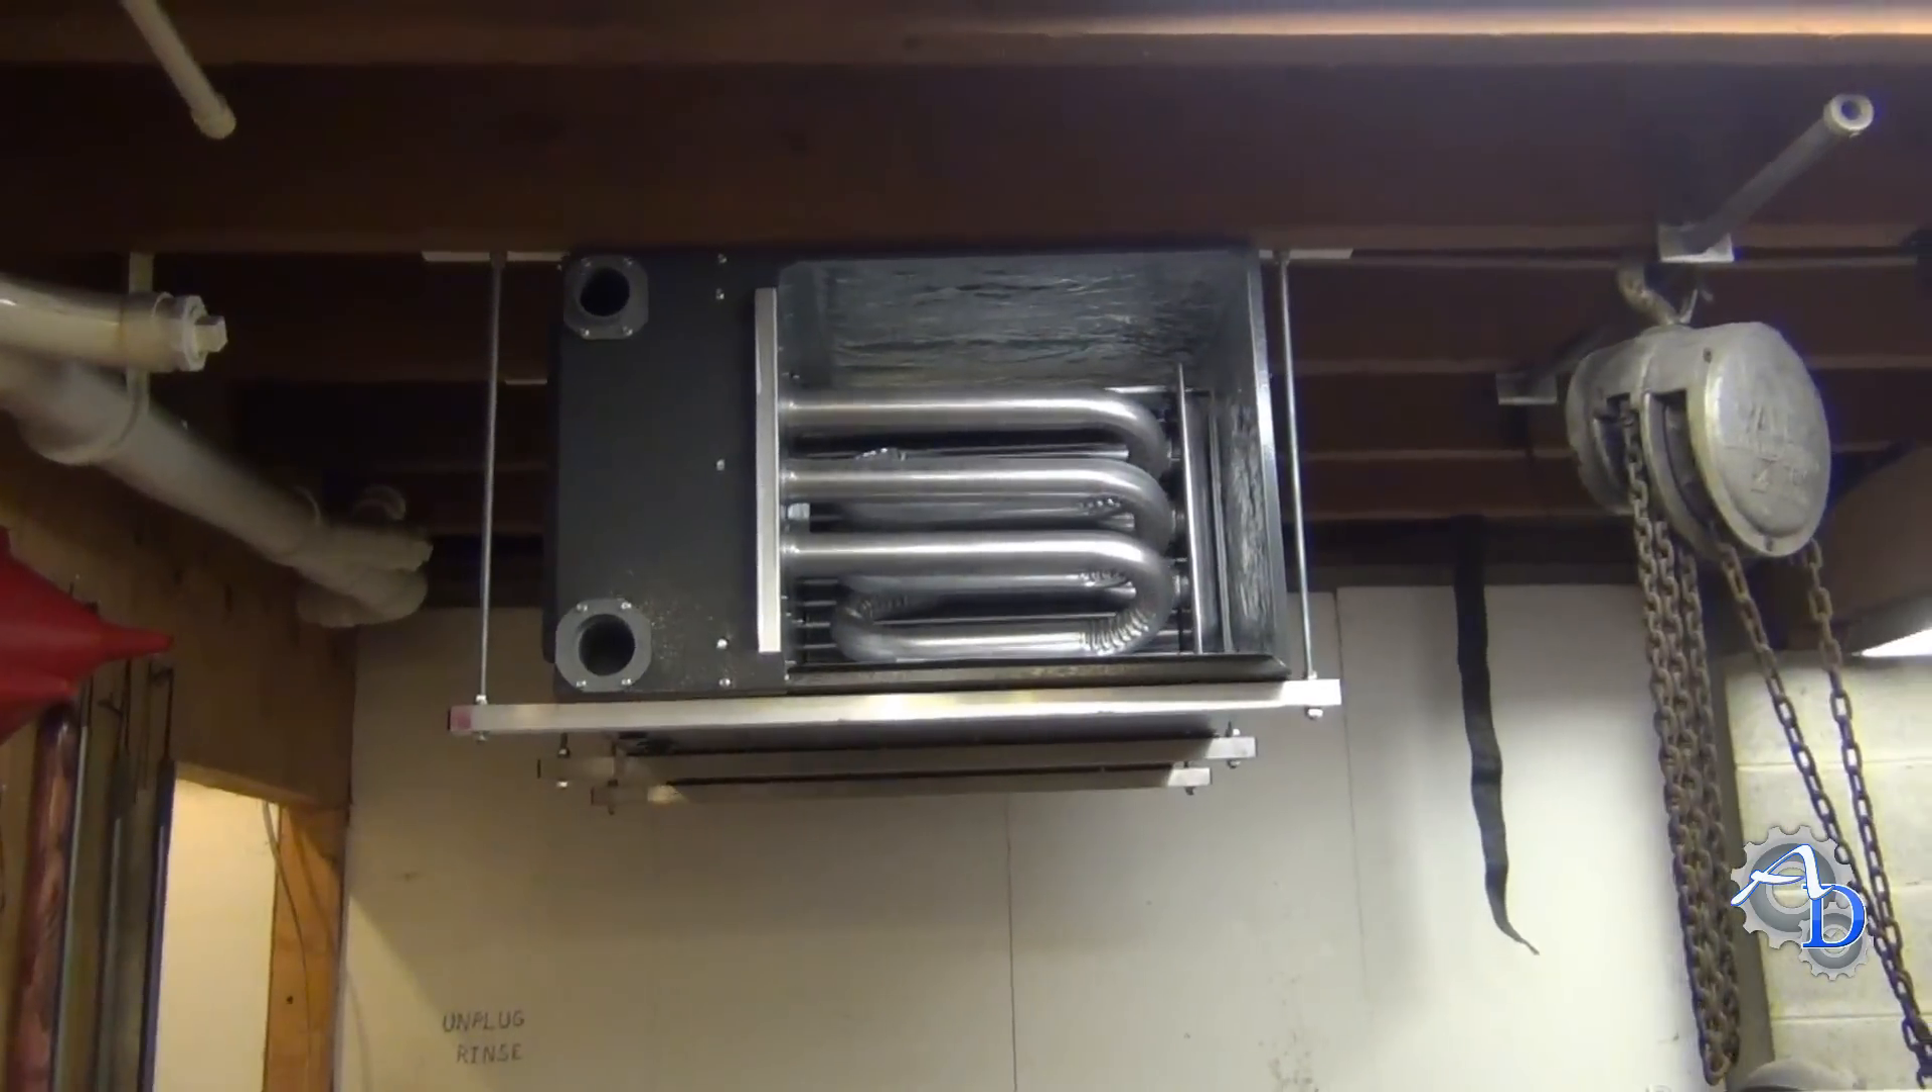So I finally got the furnace mounted on the ceiling.